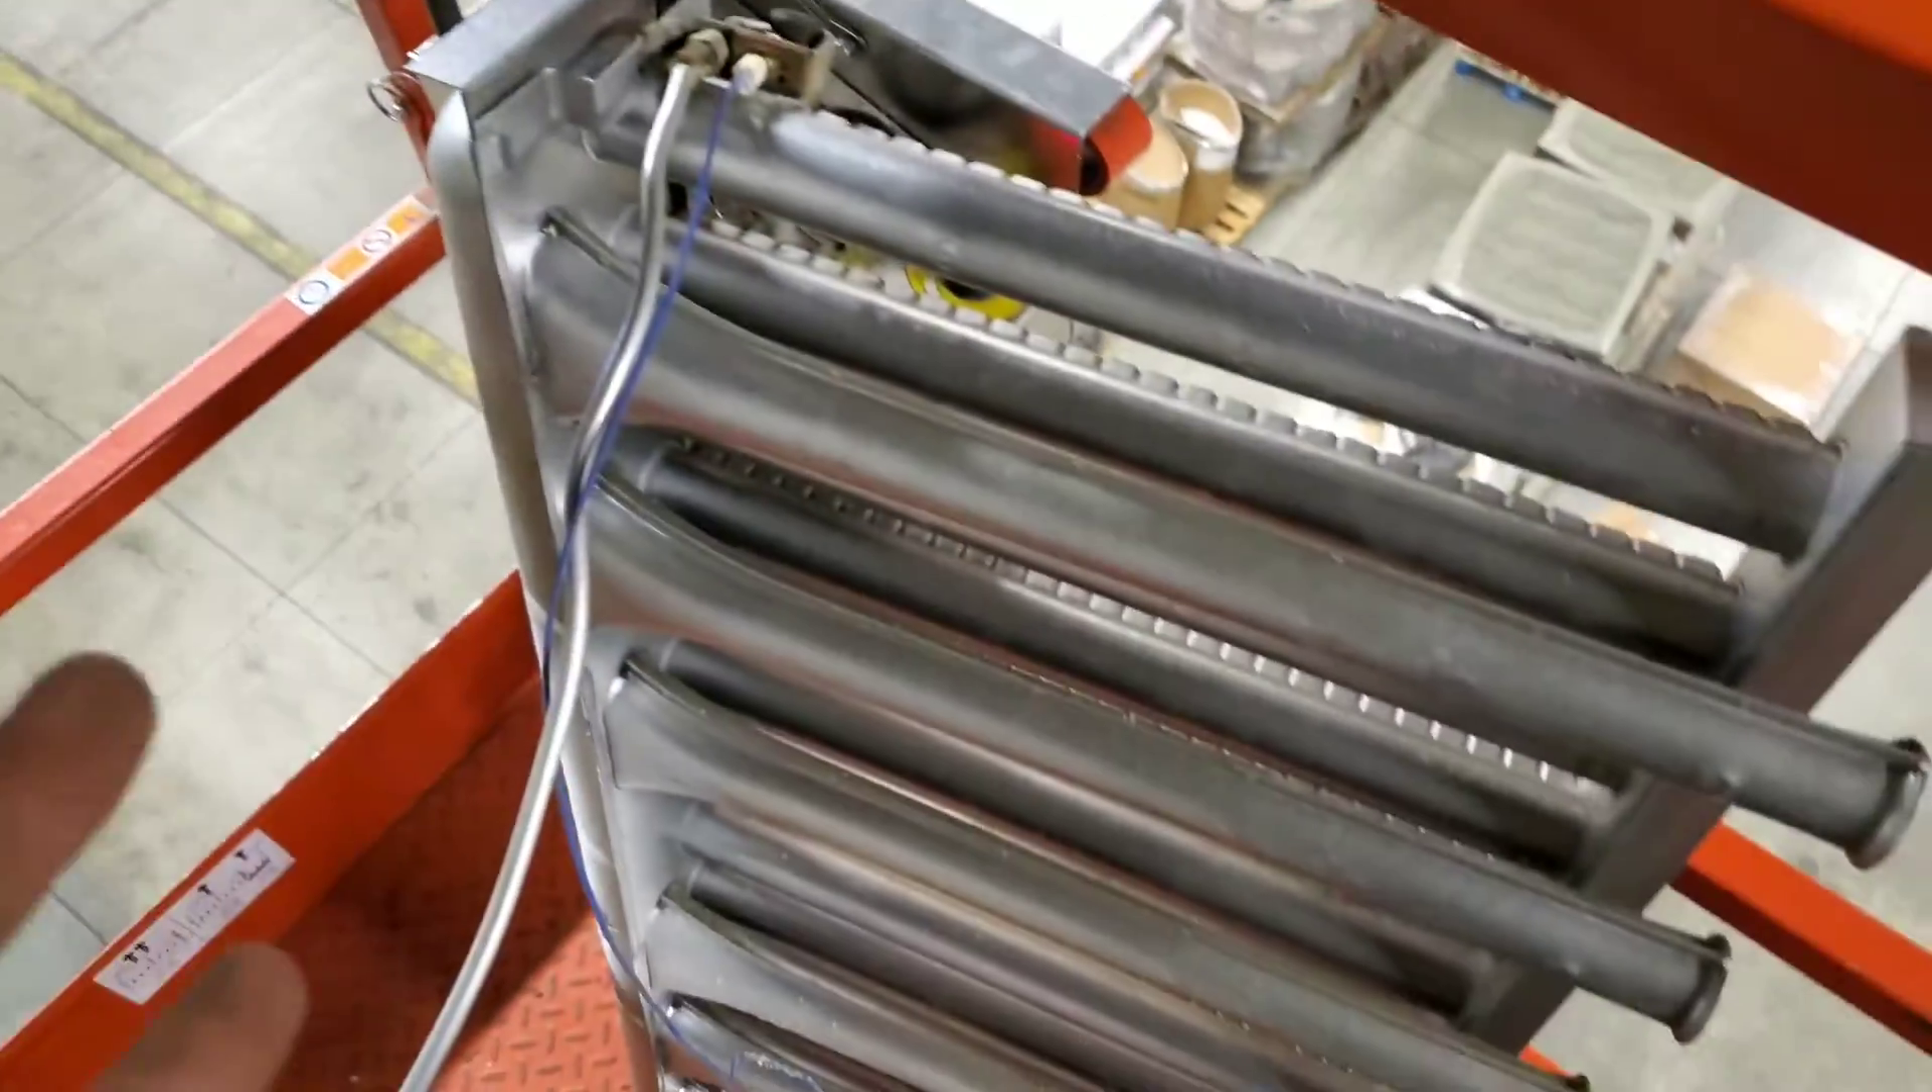So we've taken the burner right out of this Modine unit heater here it is here.